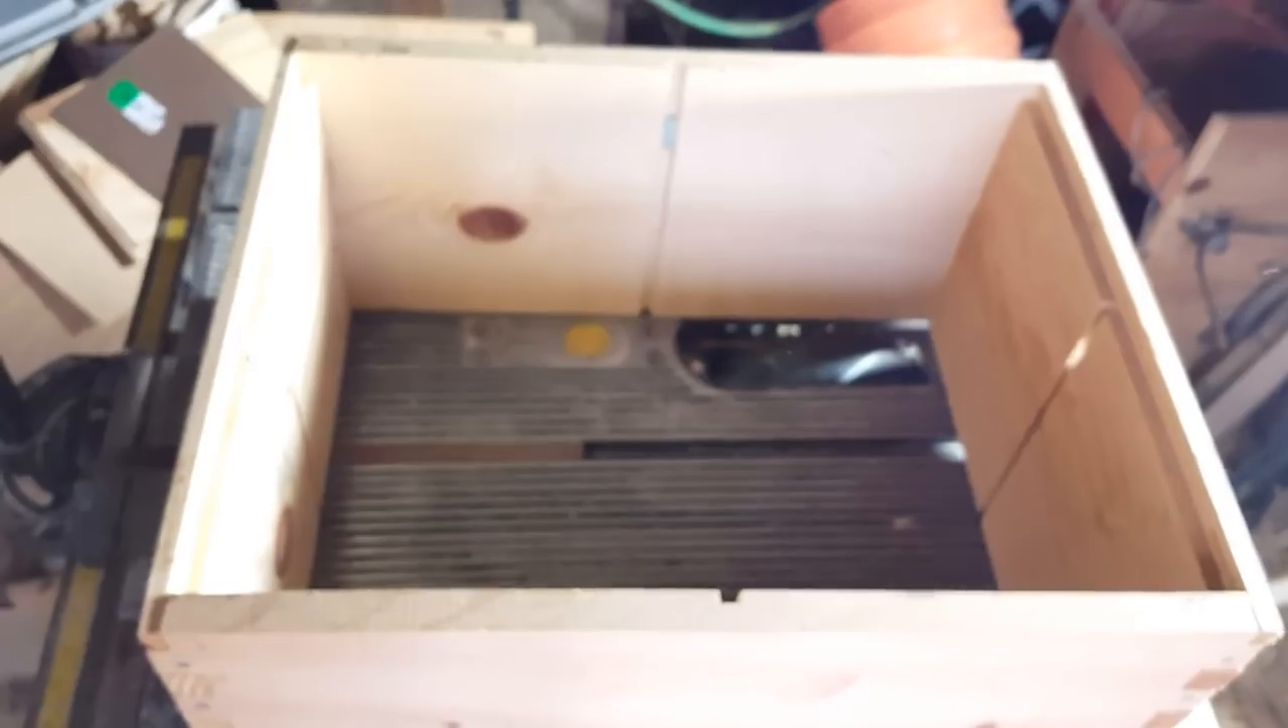Okay so we've taken our uh four pieces and assembled them into the hive body.